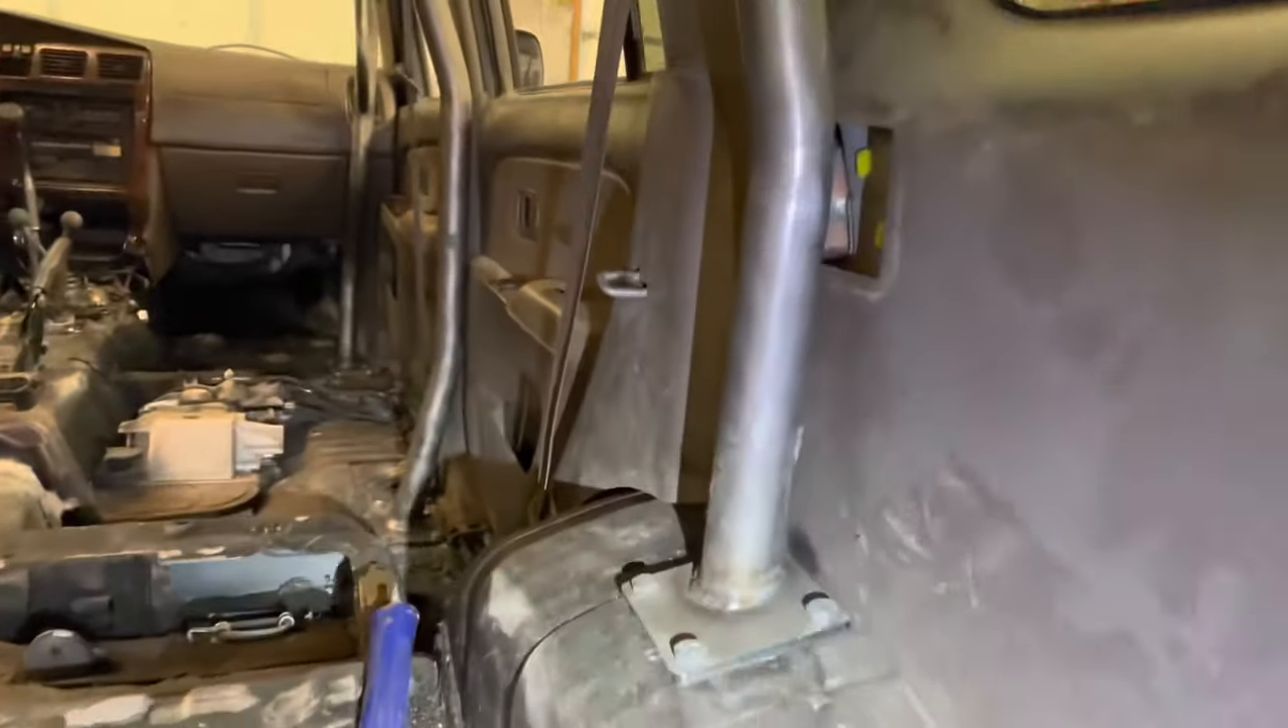Plates are bolted down.